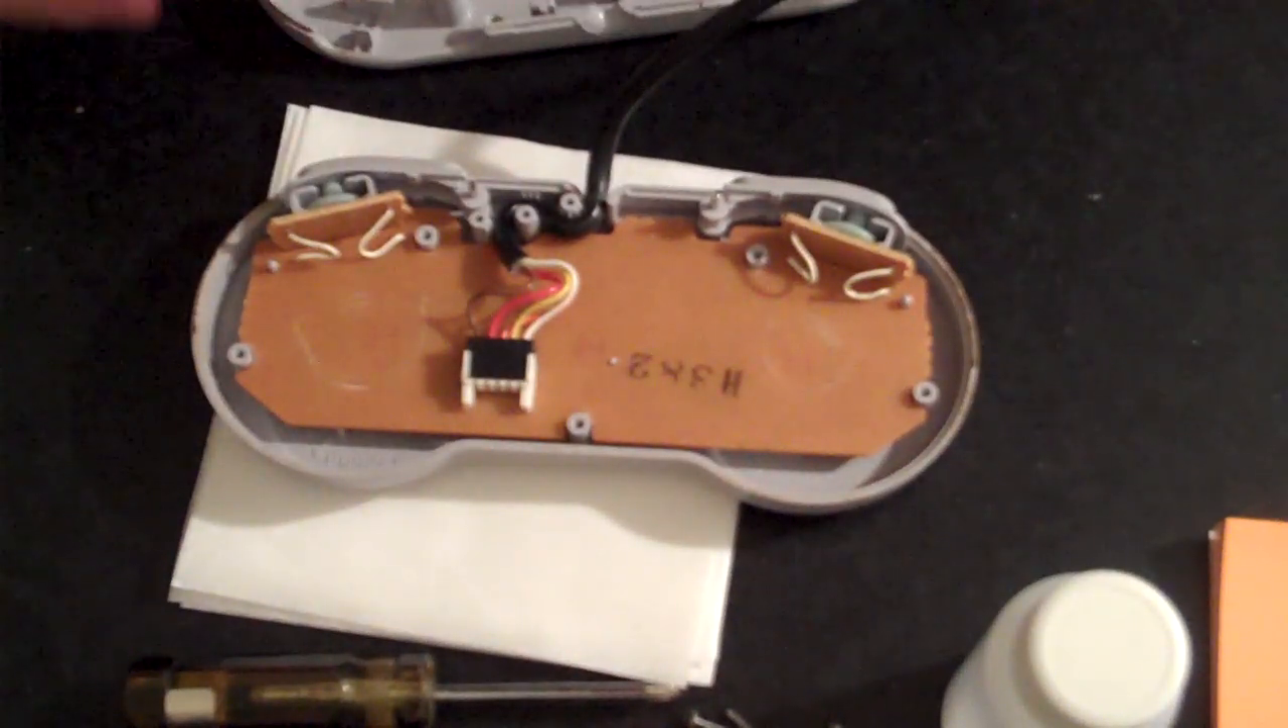With the screws removed from the case, you can now open the back of the case and expose the Super Nintendo controller motherboard.